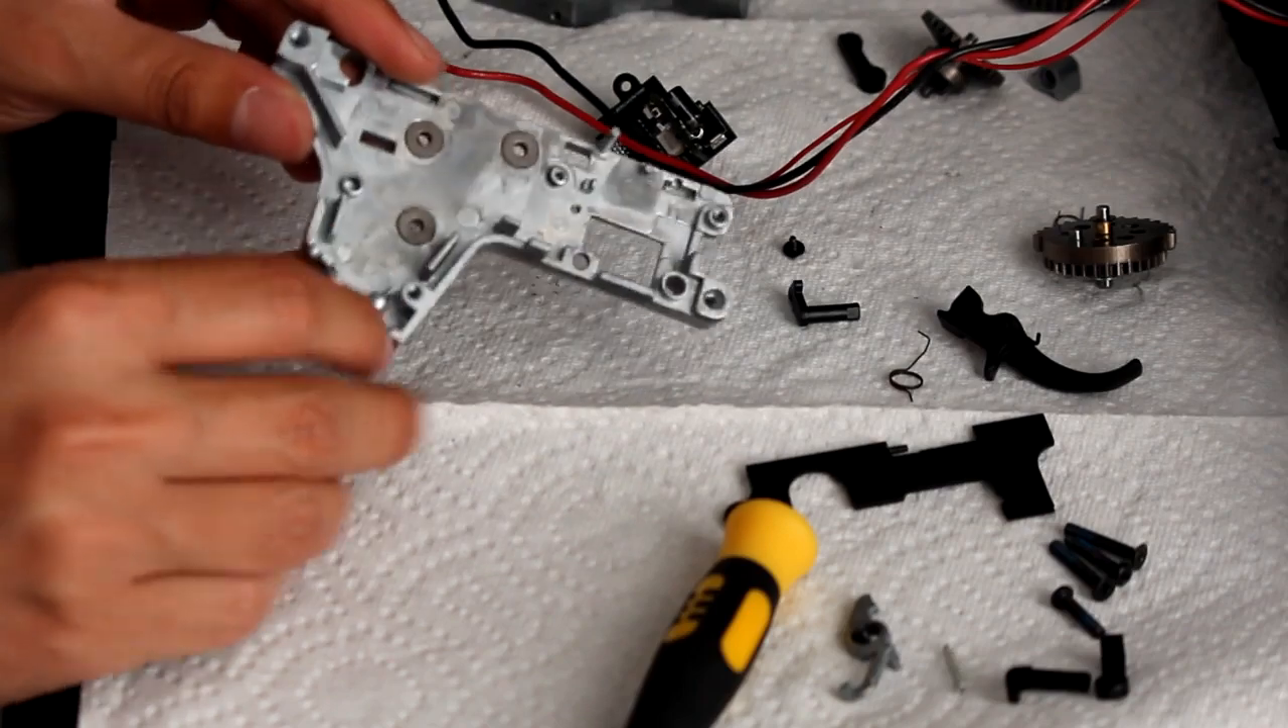All right, so now that we've disassembled everything, we have an empty gearbox shell.